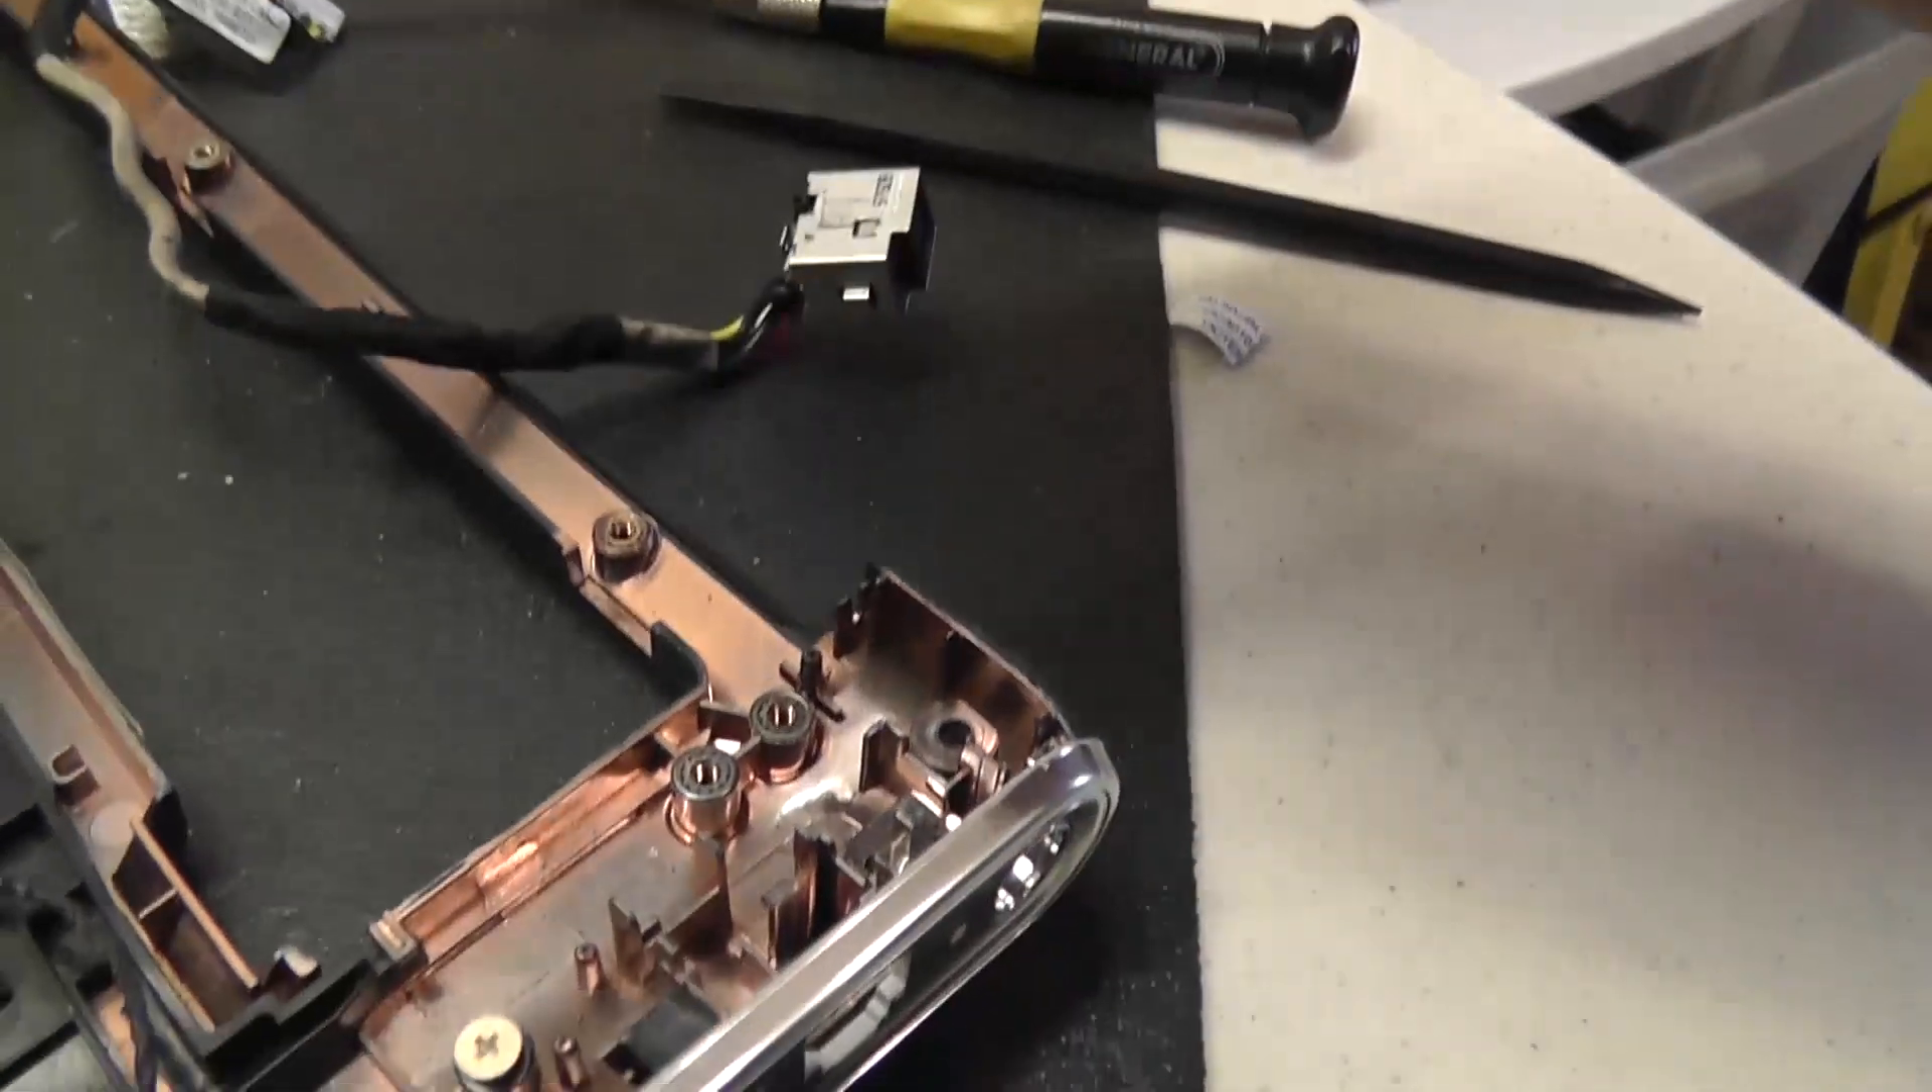And there's our power jack removed.